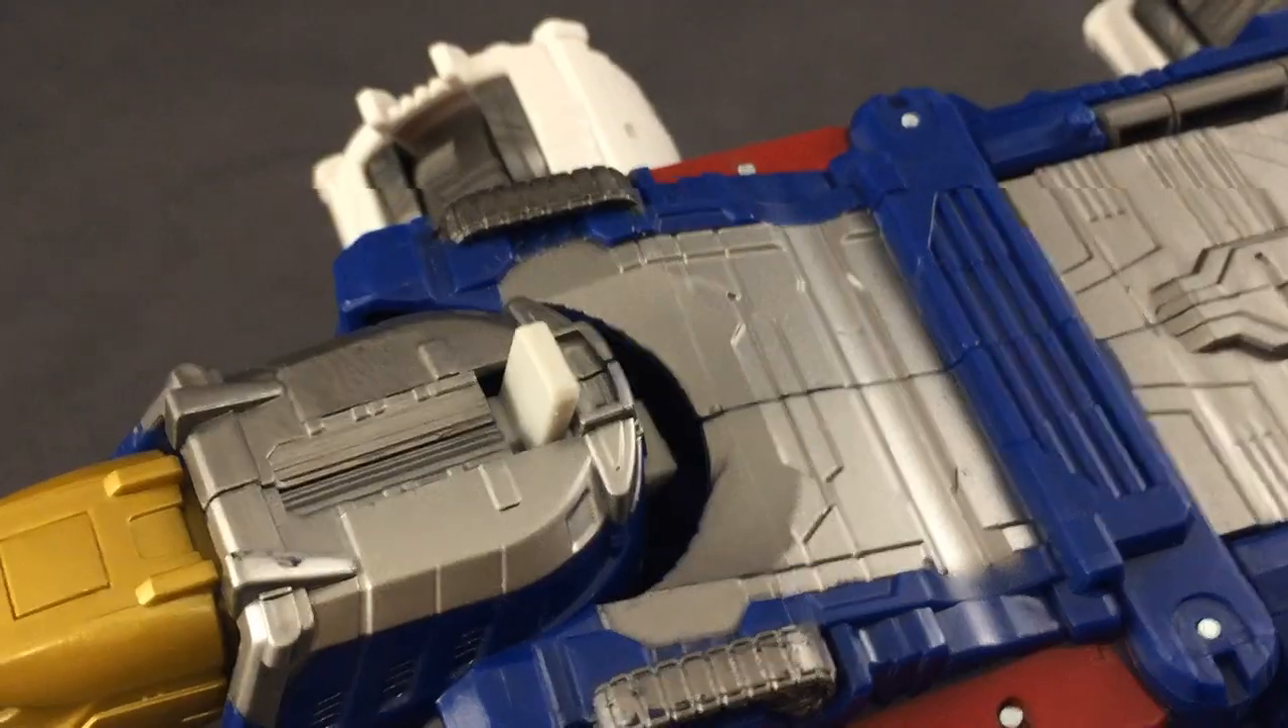The worst offender is the neck section, where you get this unsightly gap. And if that's not bad enough, the connection tab brings a lot of attention to it.